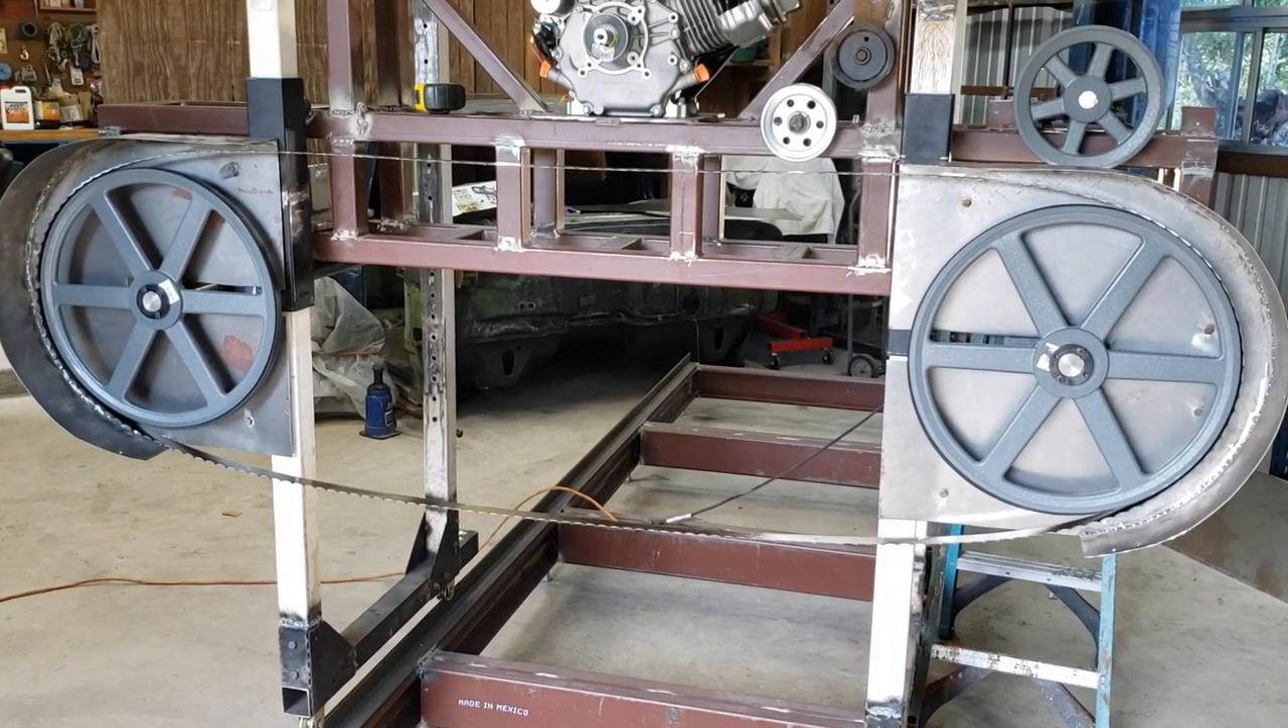You can see we got our saw blades on for our first test fit I also have the guards mounted on the back and then I've got the faces done already so all those are ready to screw back on.